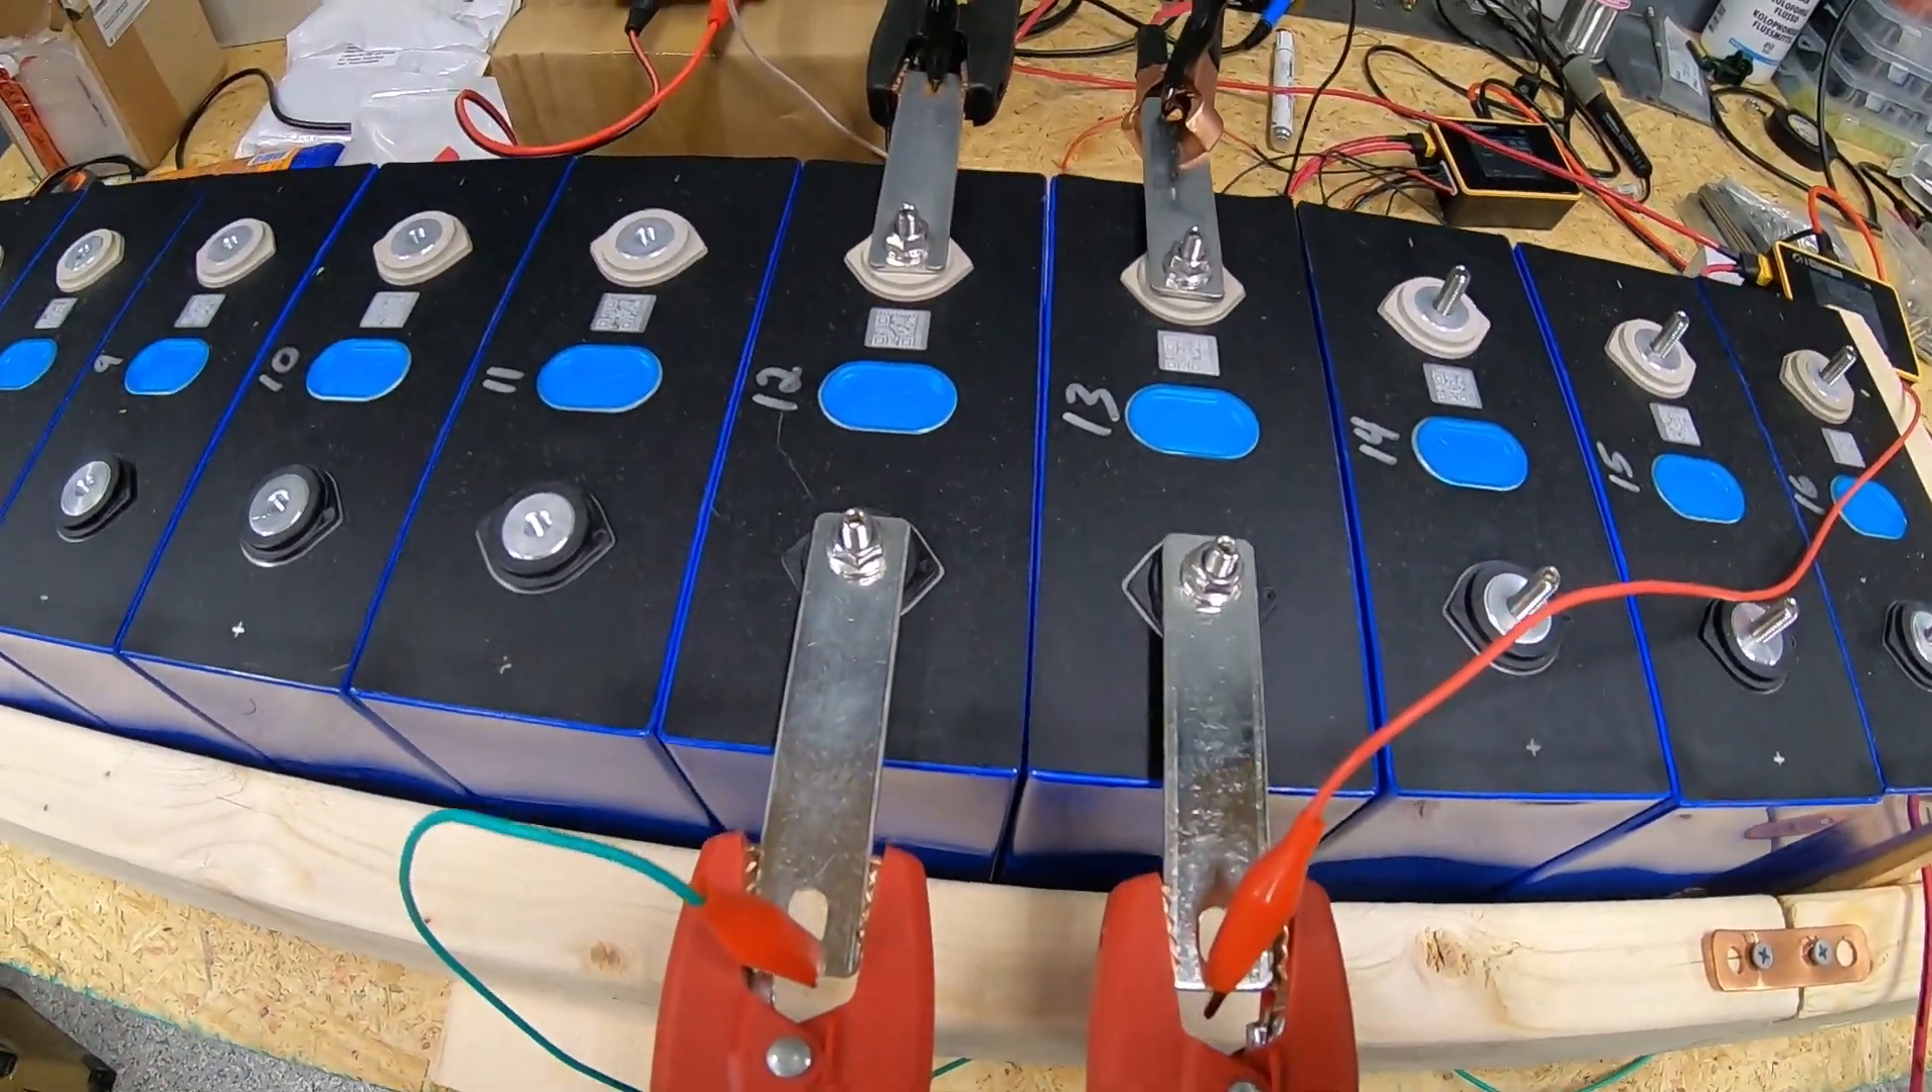Okay we've got our bus bars installed on that same battery battery number 12.